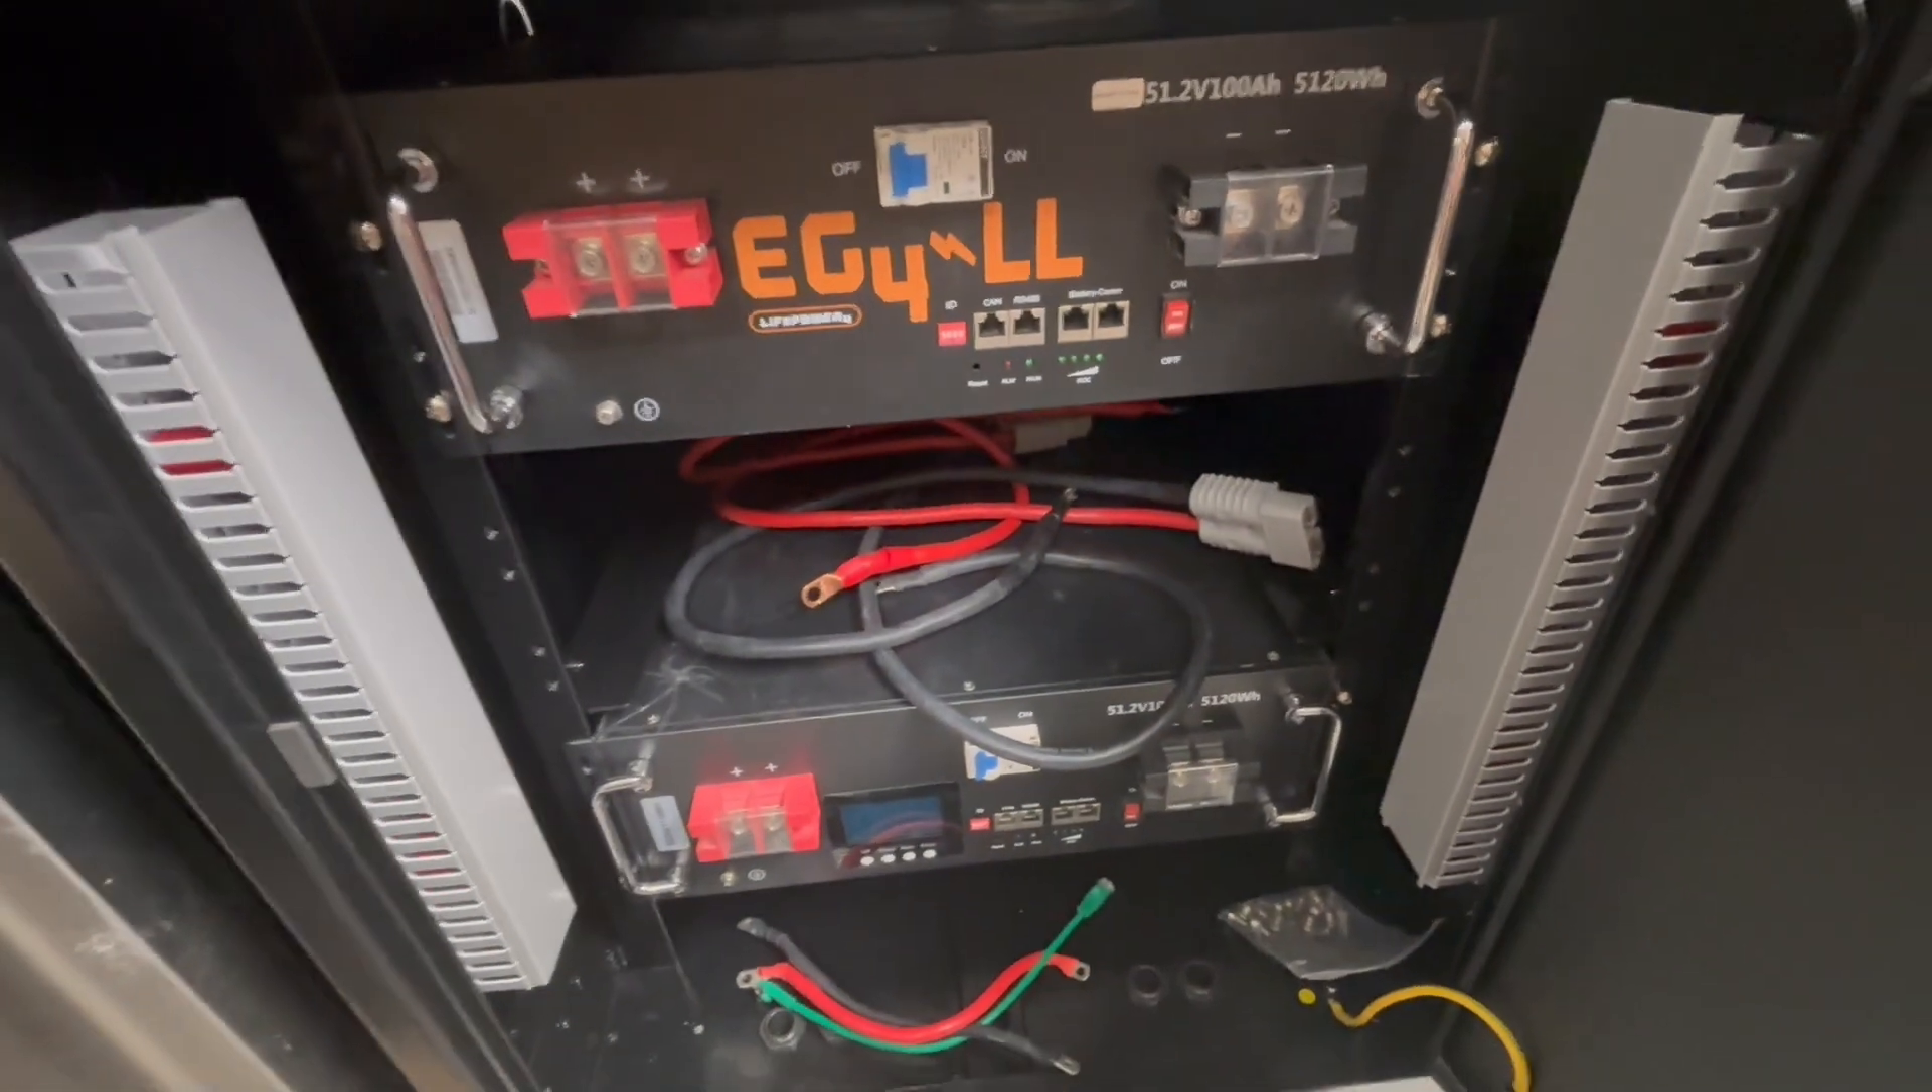We went ahead and installed two batteries in here but we haven't connected them yet.